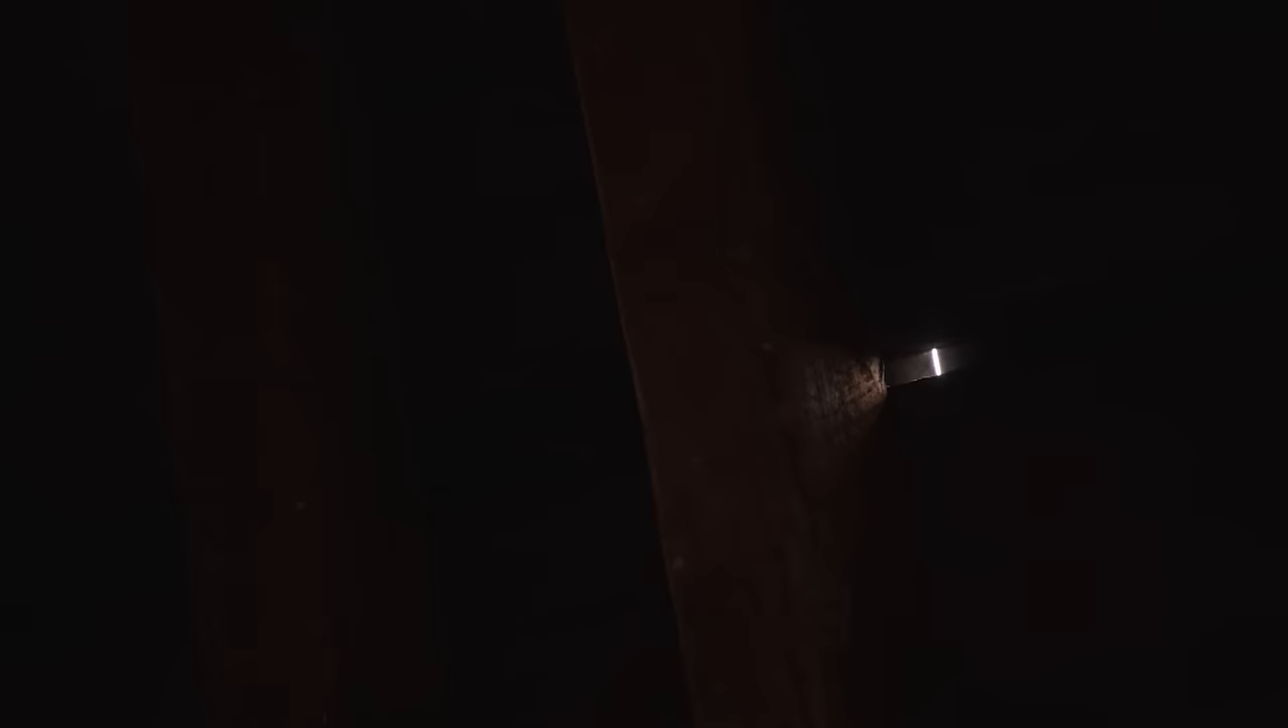And there's some small areas that you're seeing daylight through the sheathing on the roof.